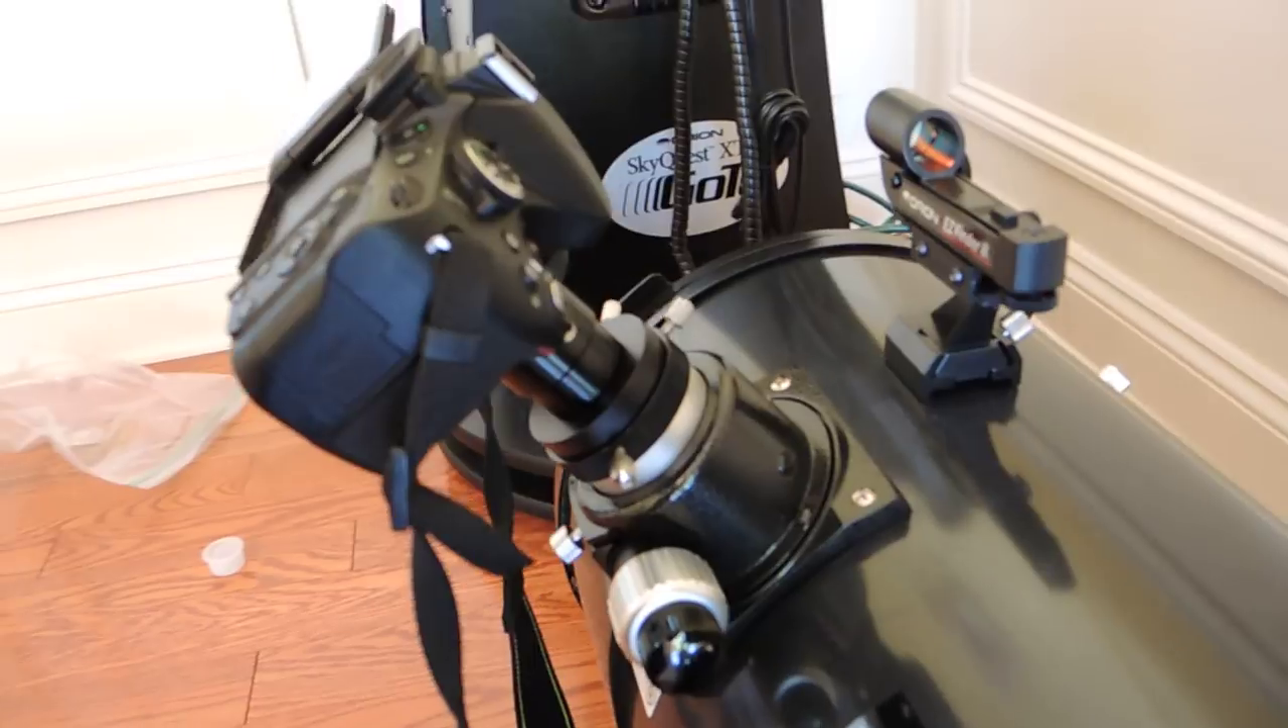So this is the assembly, a digital SLR attached to a 10 inch Dobsonian with all the proper adapters and able to achieve focus.